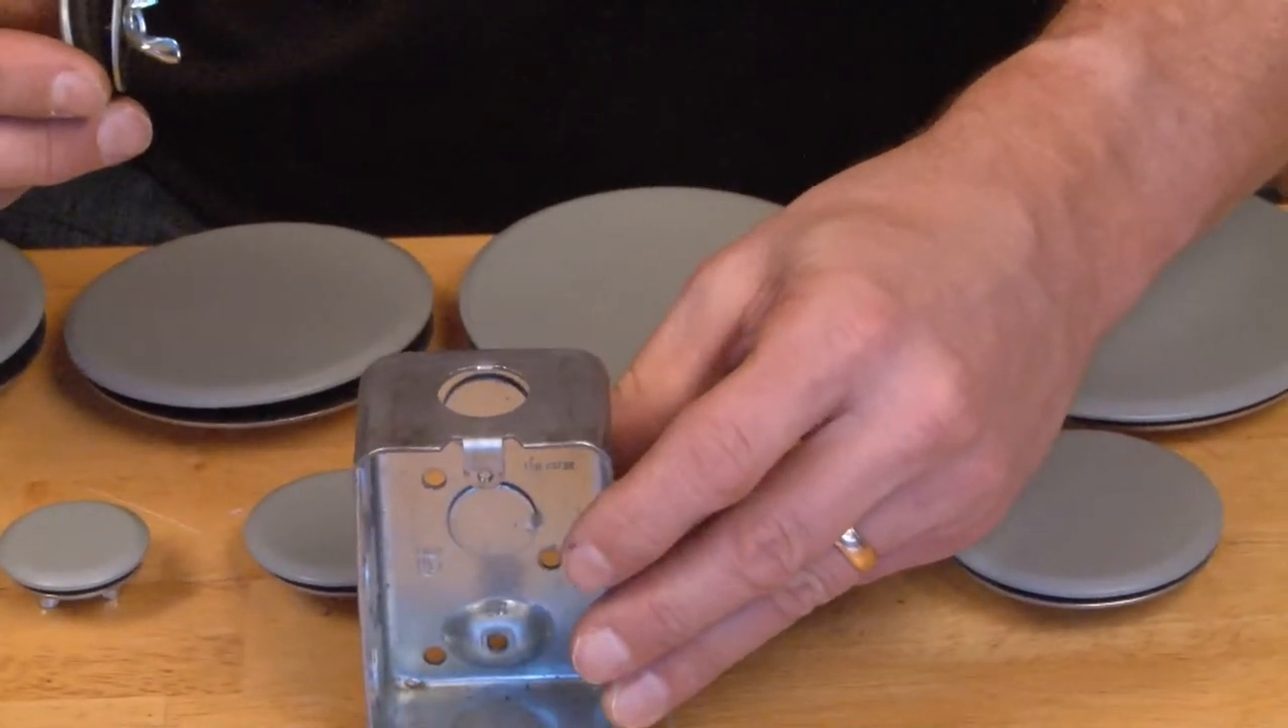Here we have a knockout opening that has not been closed up.